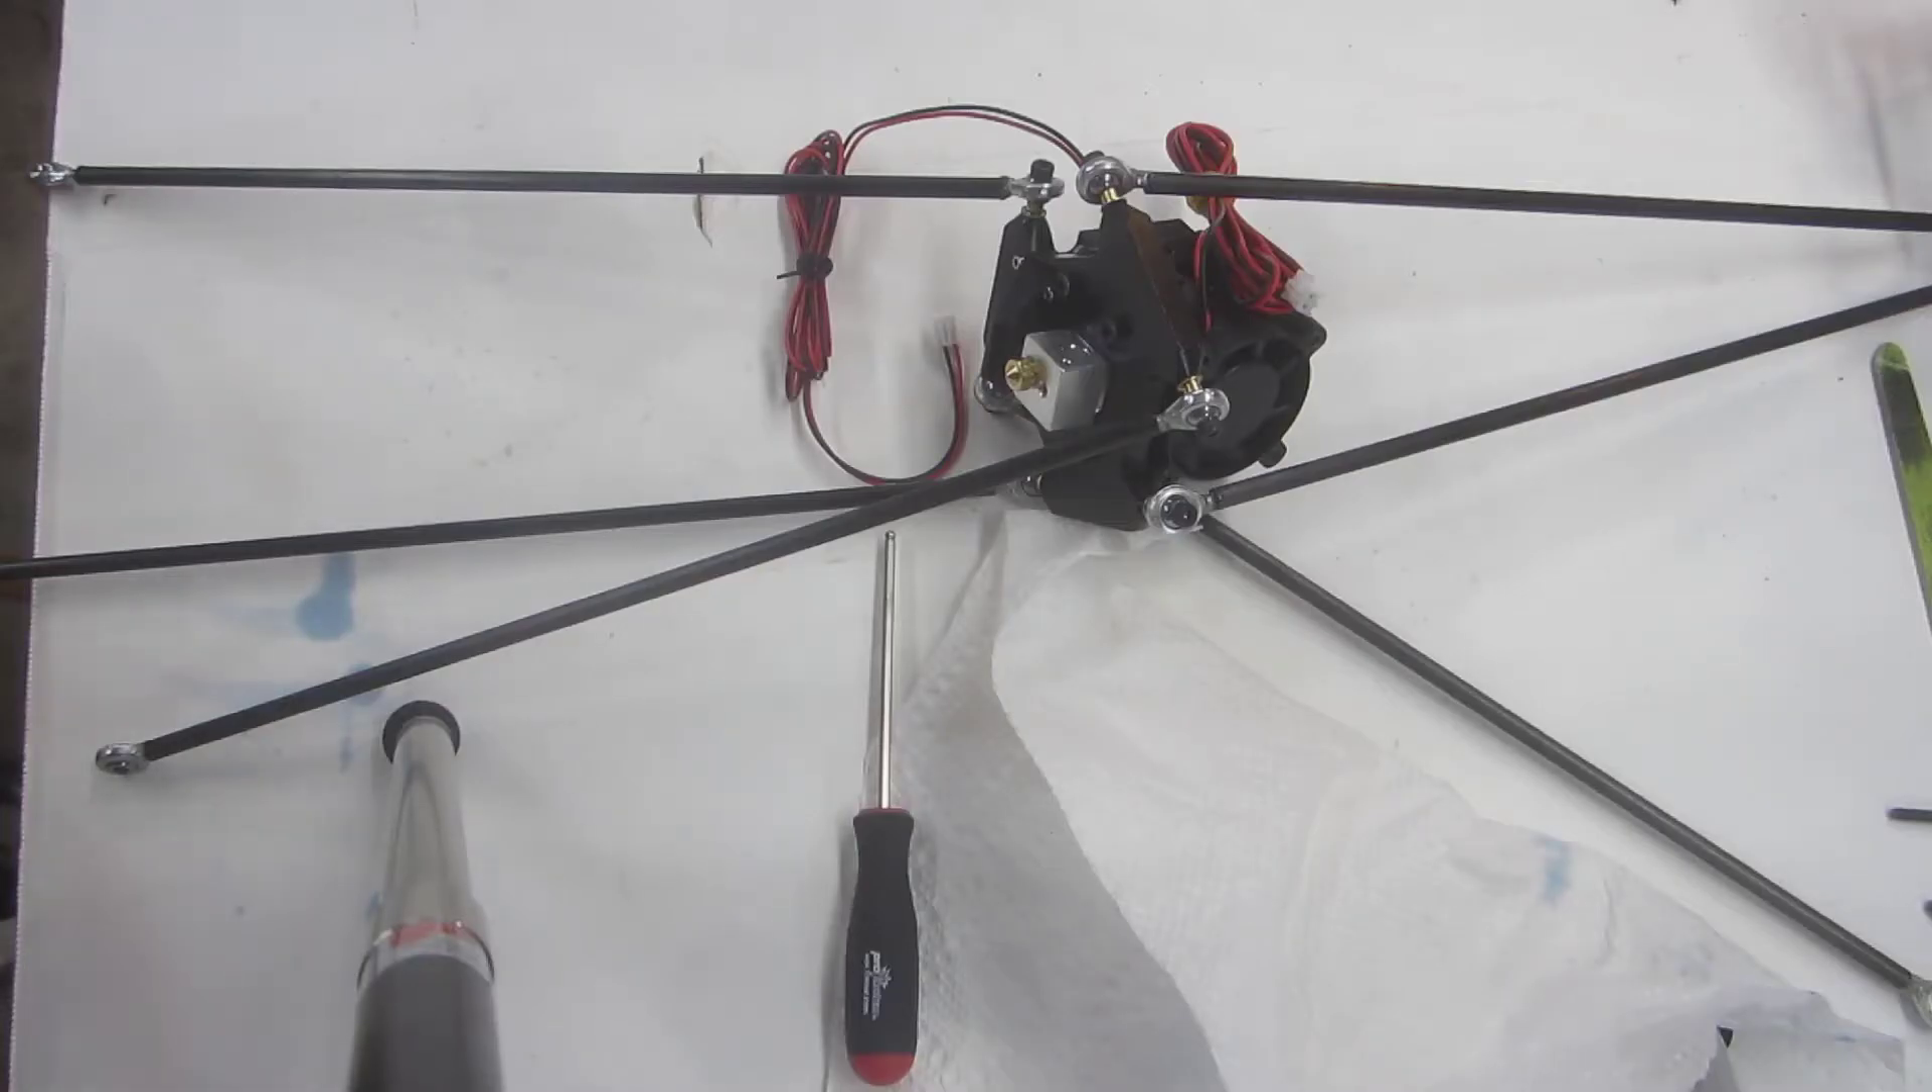Okay here I've got the tie rods actually attached to the effector here and as I said I put a little Loctite on each of these machine screws before I screwed them in there.